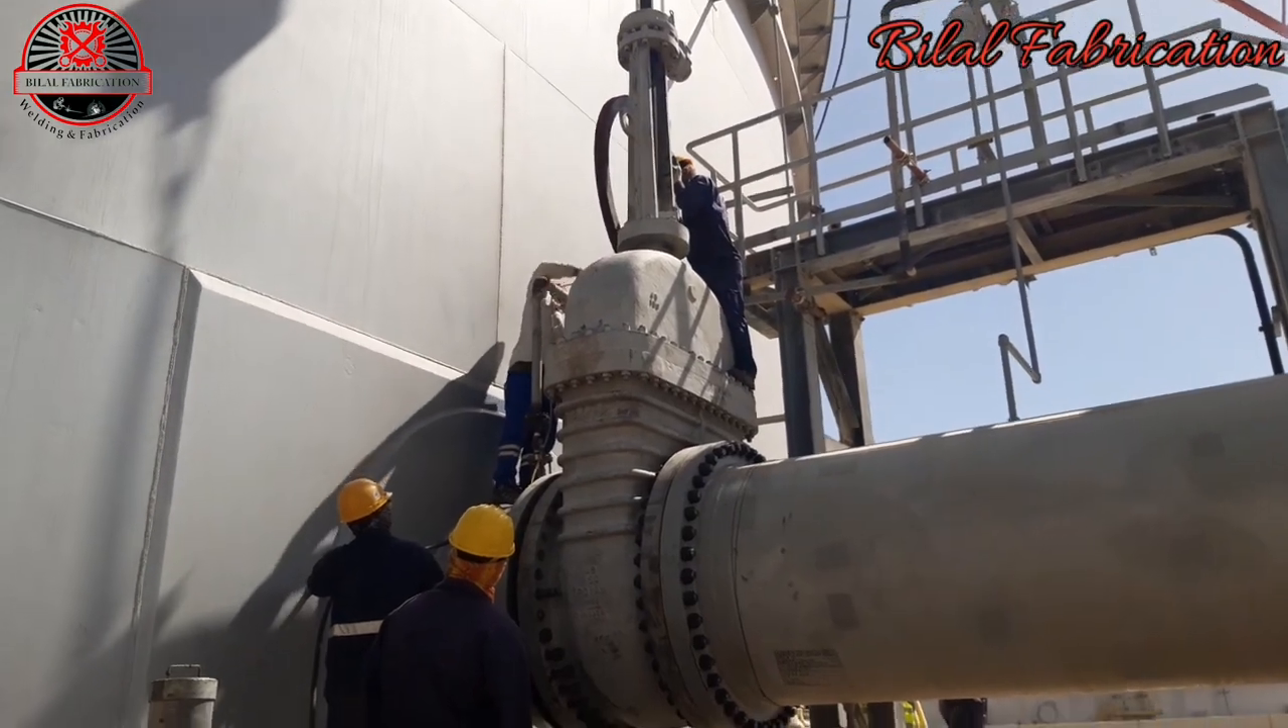دوستو ہمارا ویلو انسٹال ہو چکا تھا۔